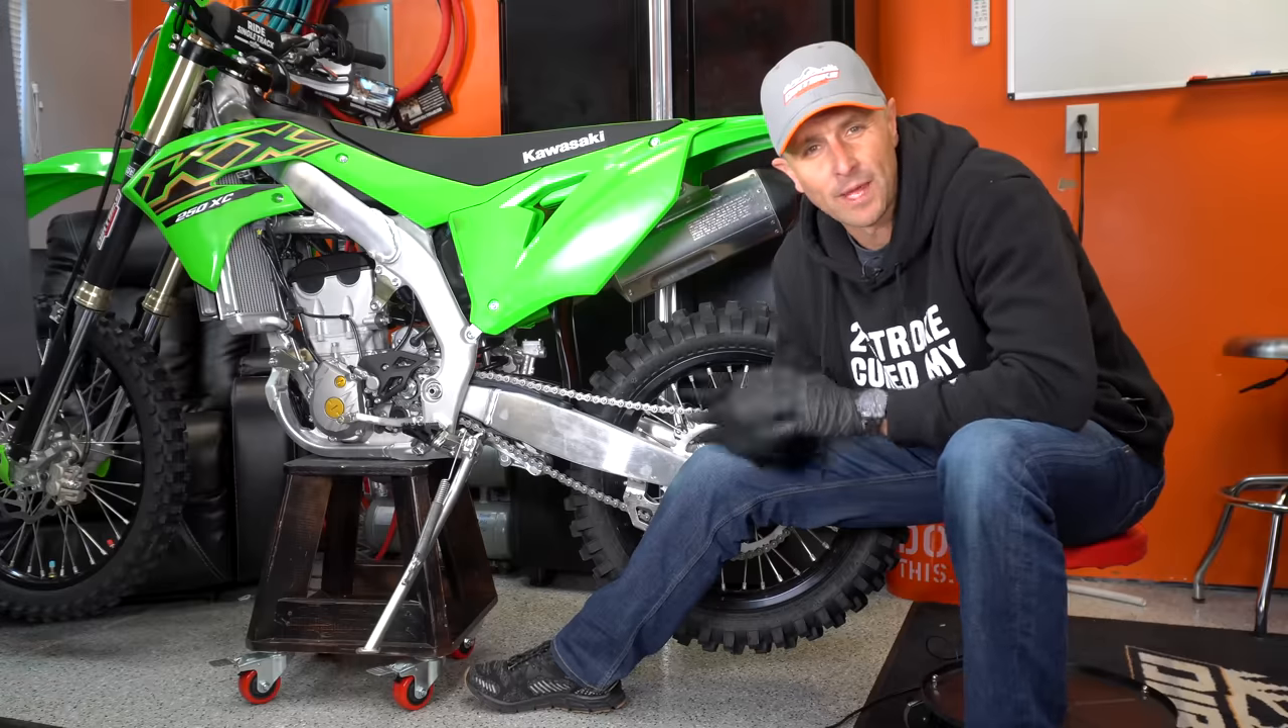Now we've got our new chain installed right here. New O -ring chain, beautiful chain that will, won't stretch nearly as much and won't need nearly as much maintenance.